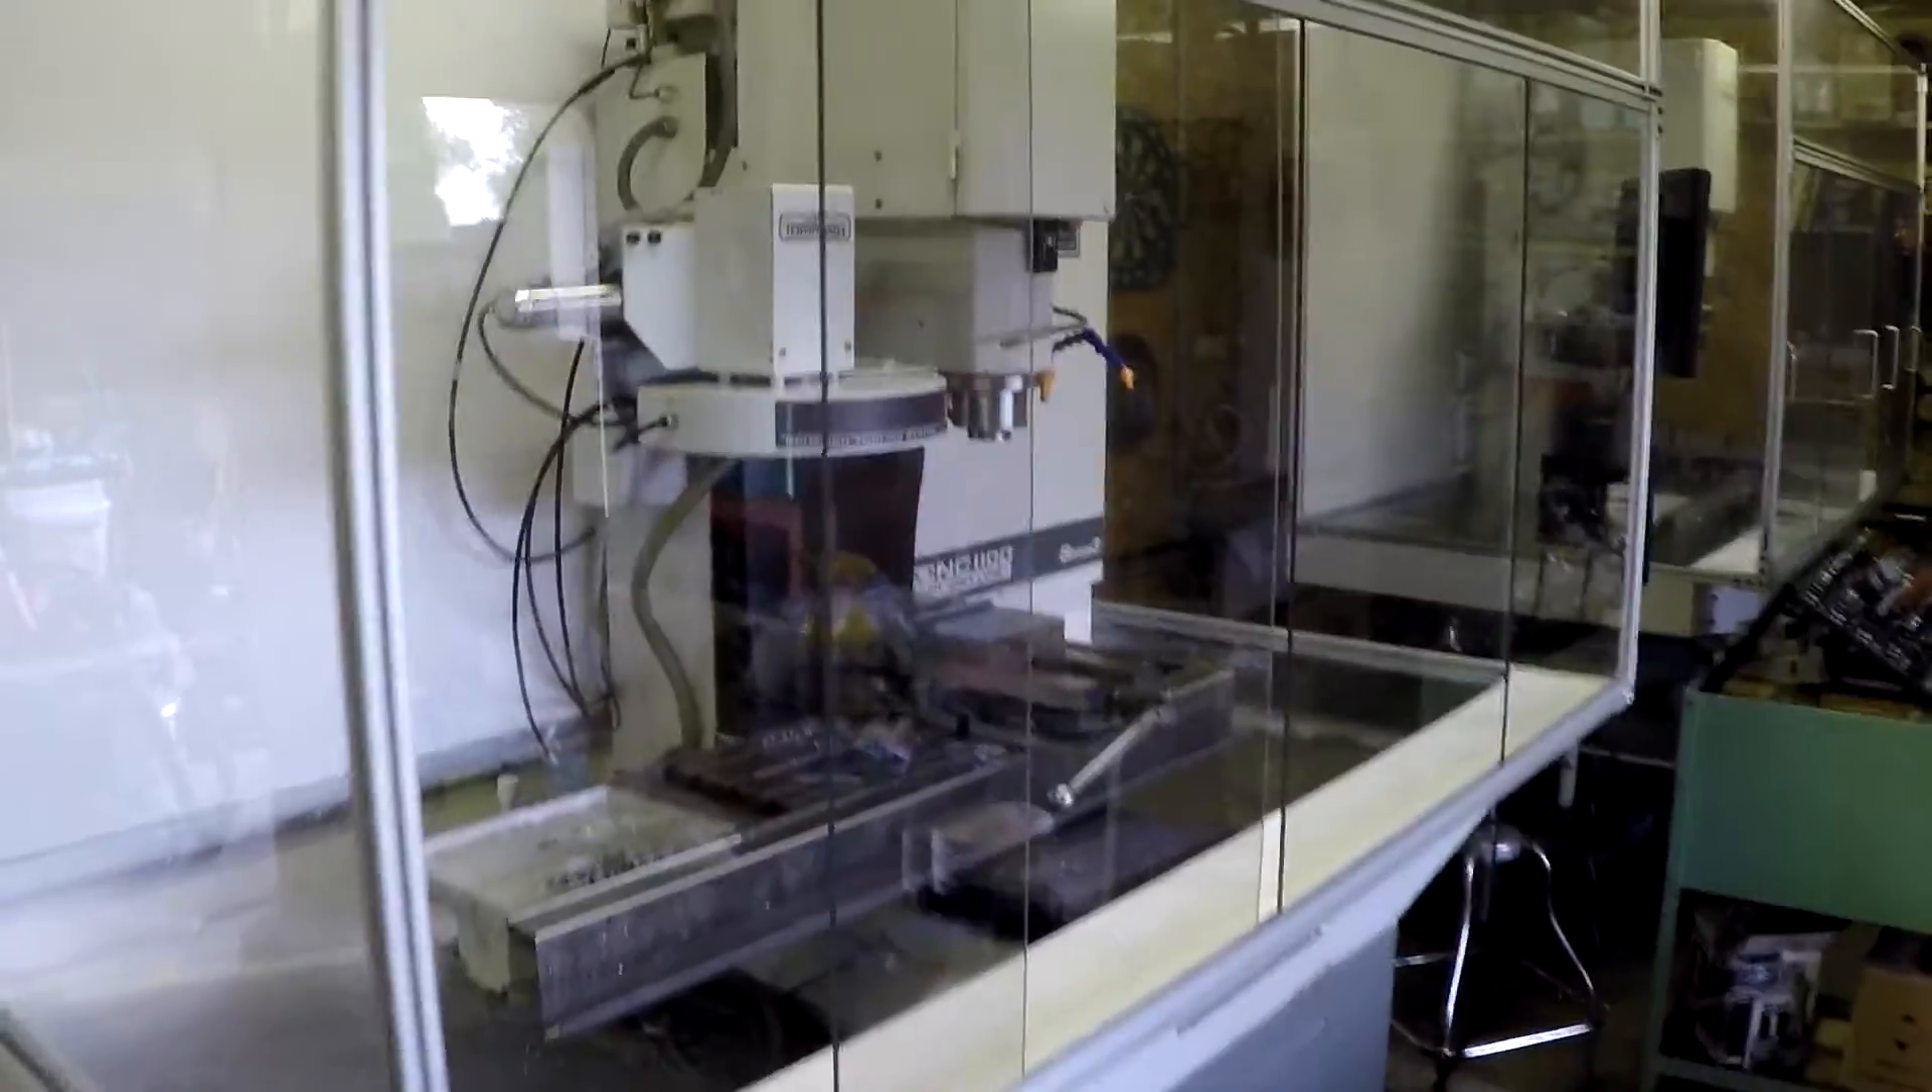All right we got the glass in the door.